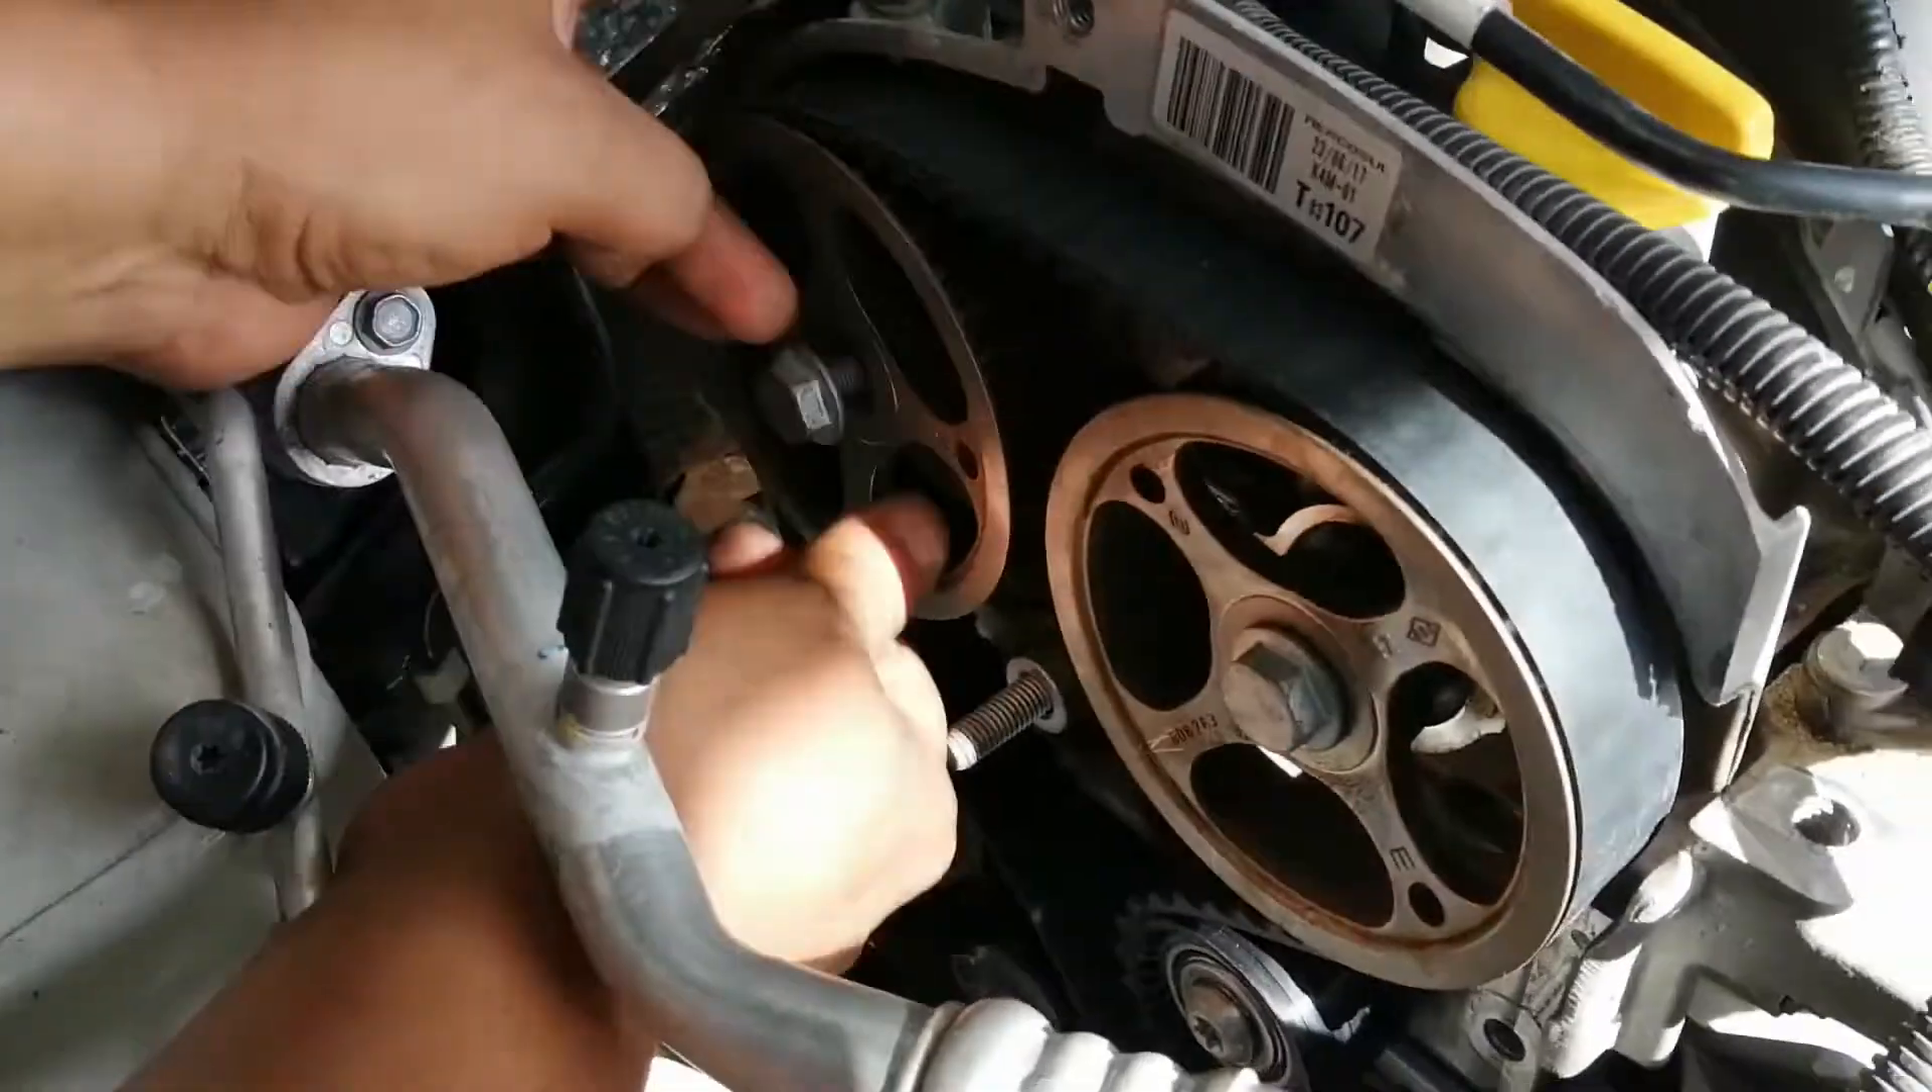Bueno amigos Ya colocamos nuestra banda.